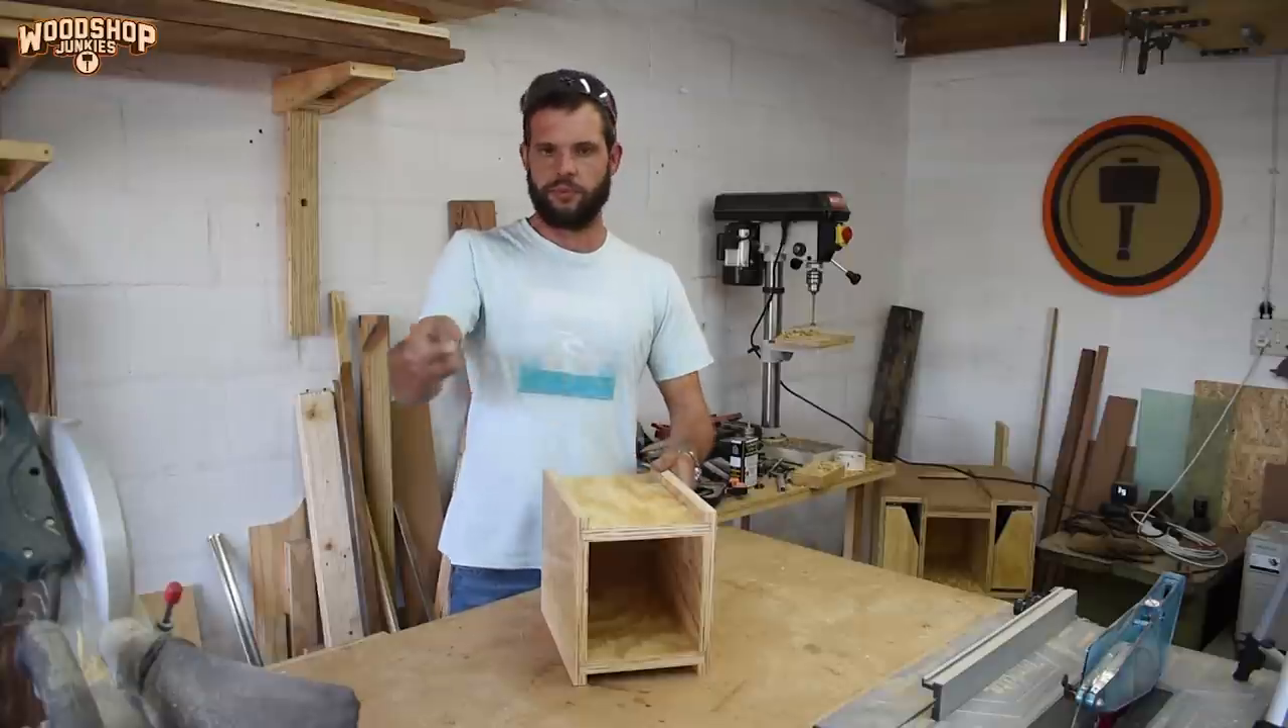I still need to add a handle to the top to move it around more comfortably but i'll get to that in a moment.